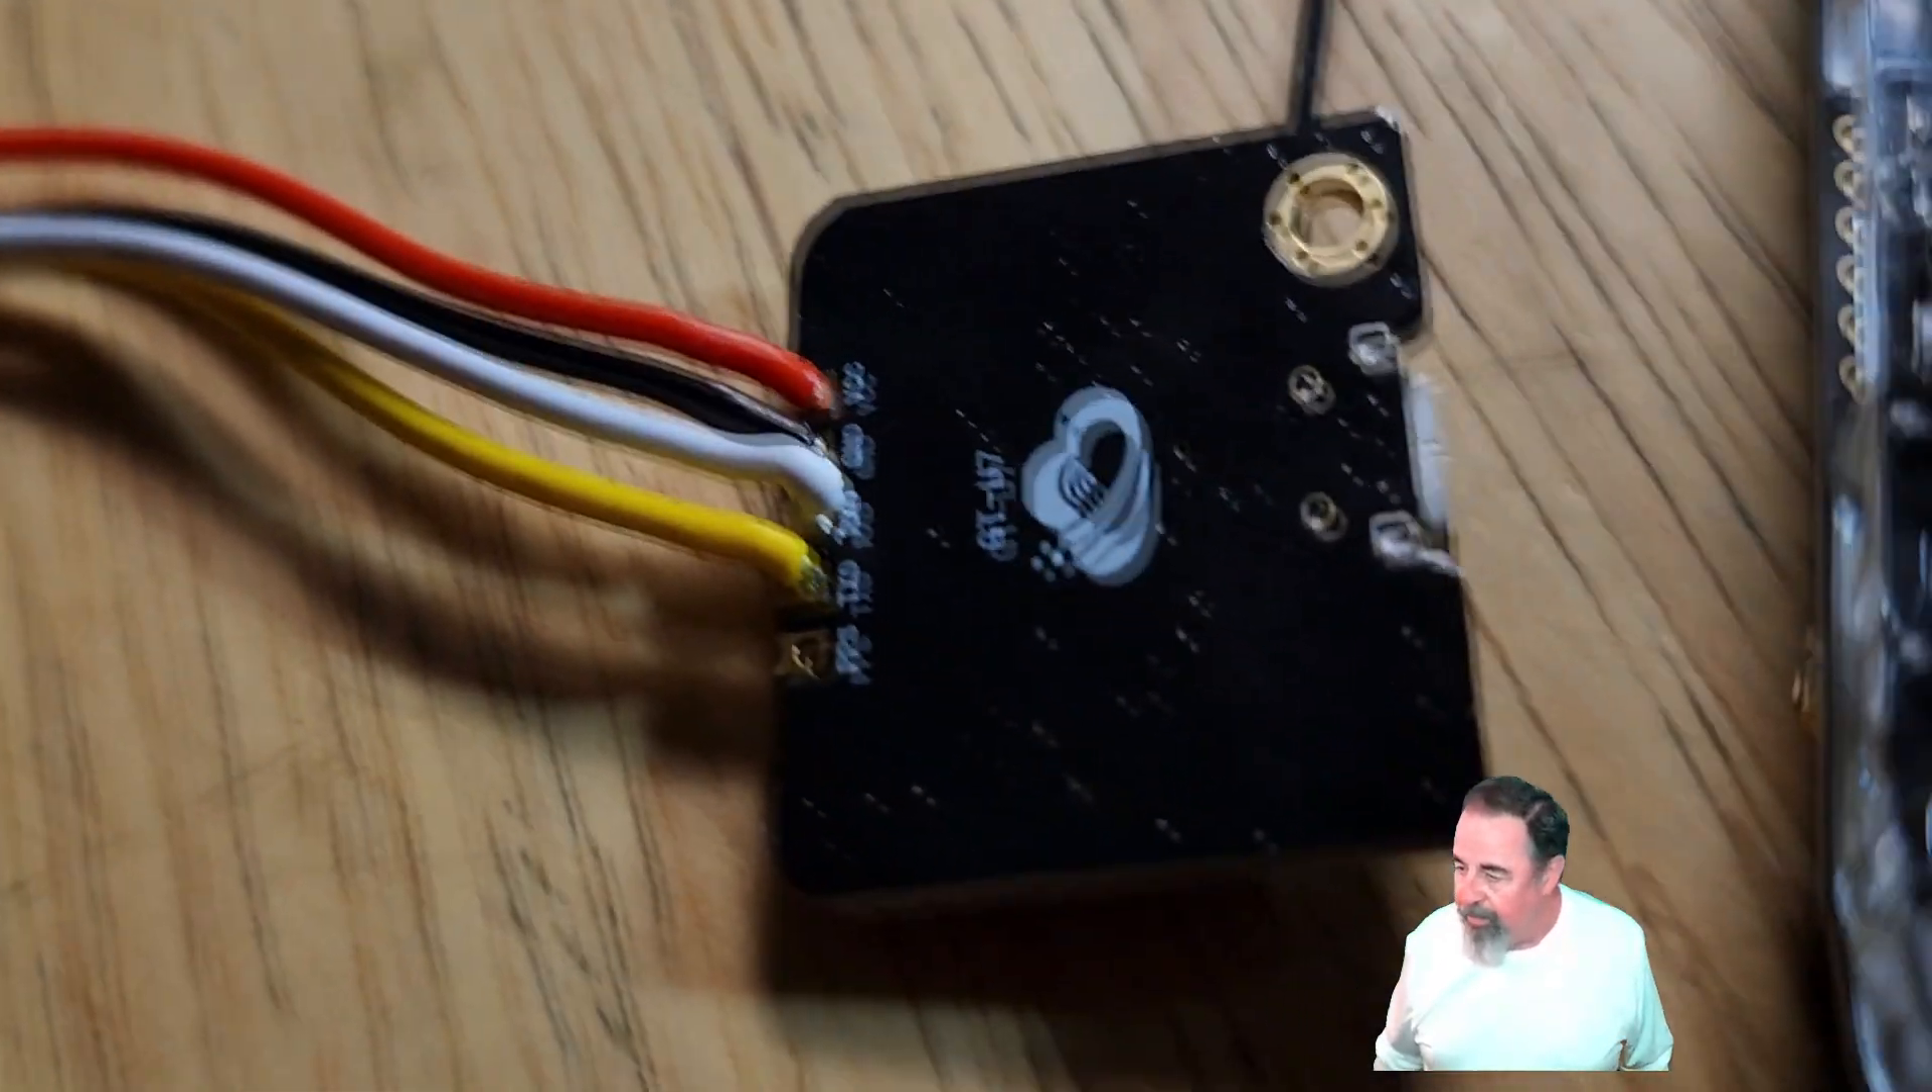Here's my GPS module with the Grove cable attached to it.